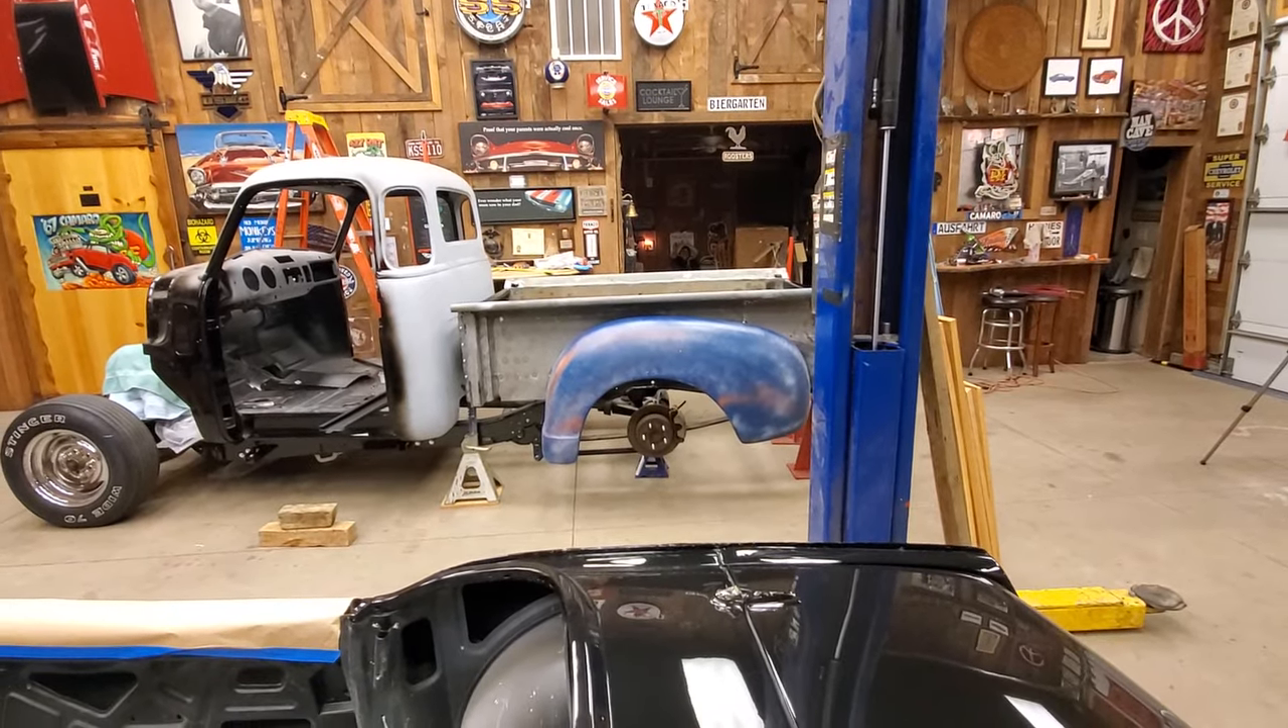If you look at the the wheel the the axle it's lined up basically centered on the uh the fender and the height looks really good there.